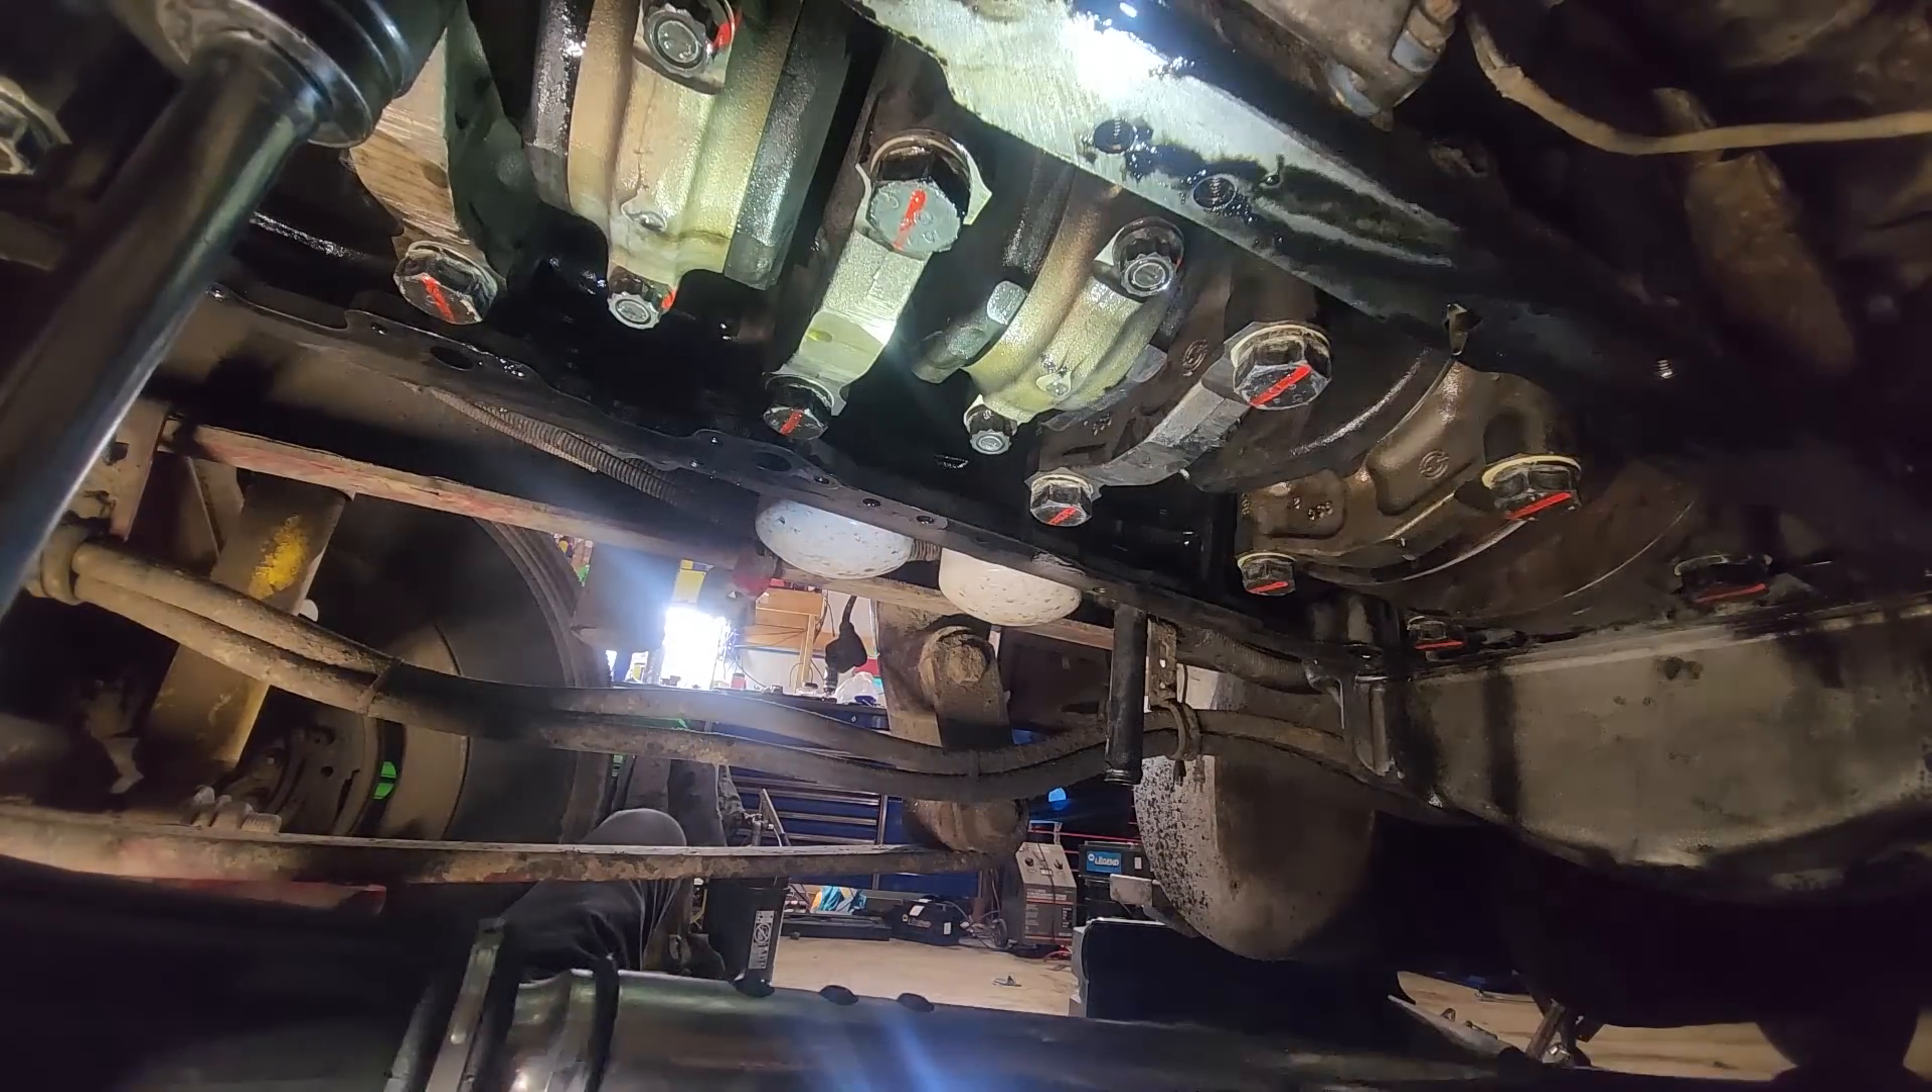And he's still waiting on a couple parts before he can finish putting the oil pan back on.